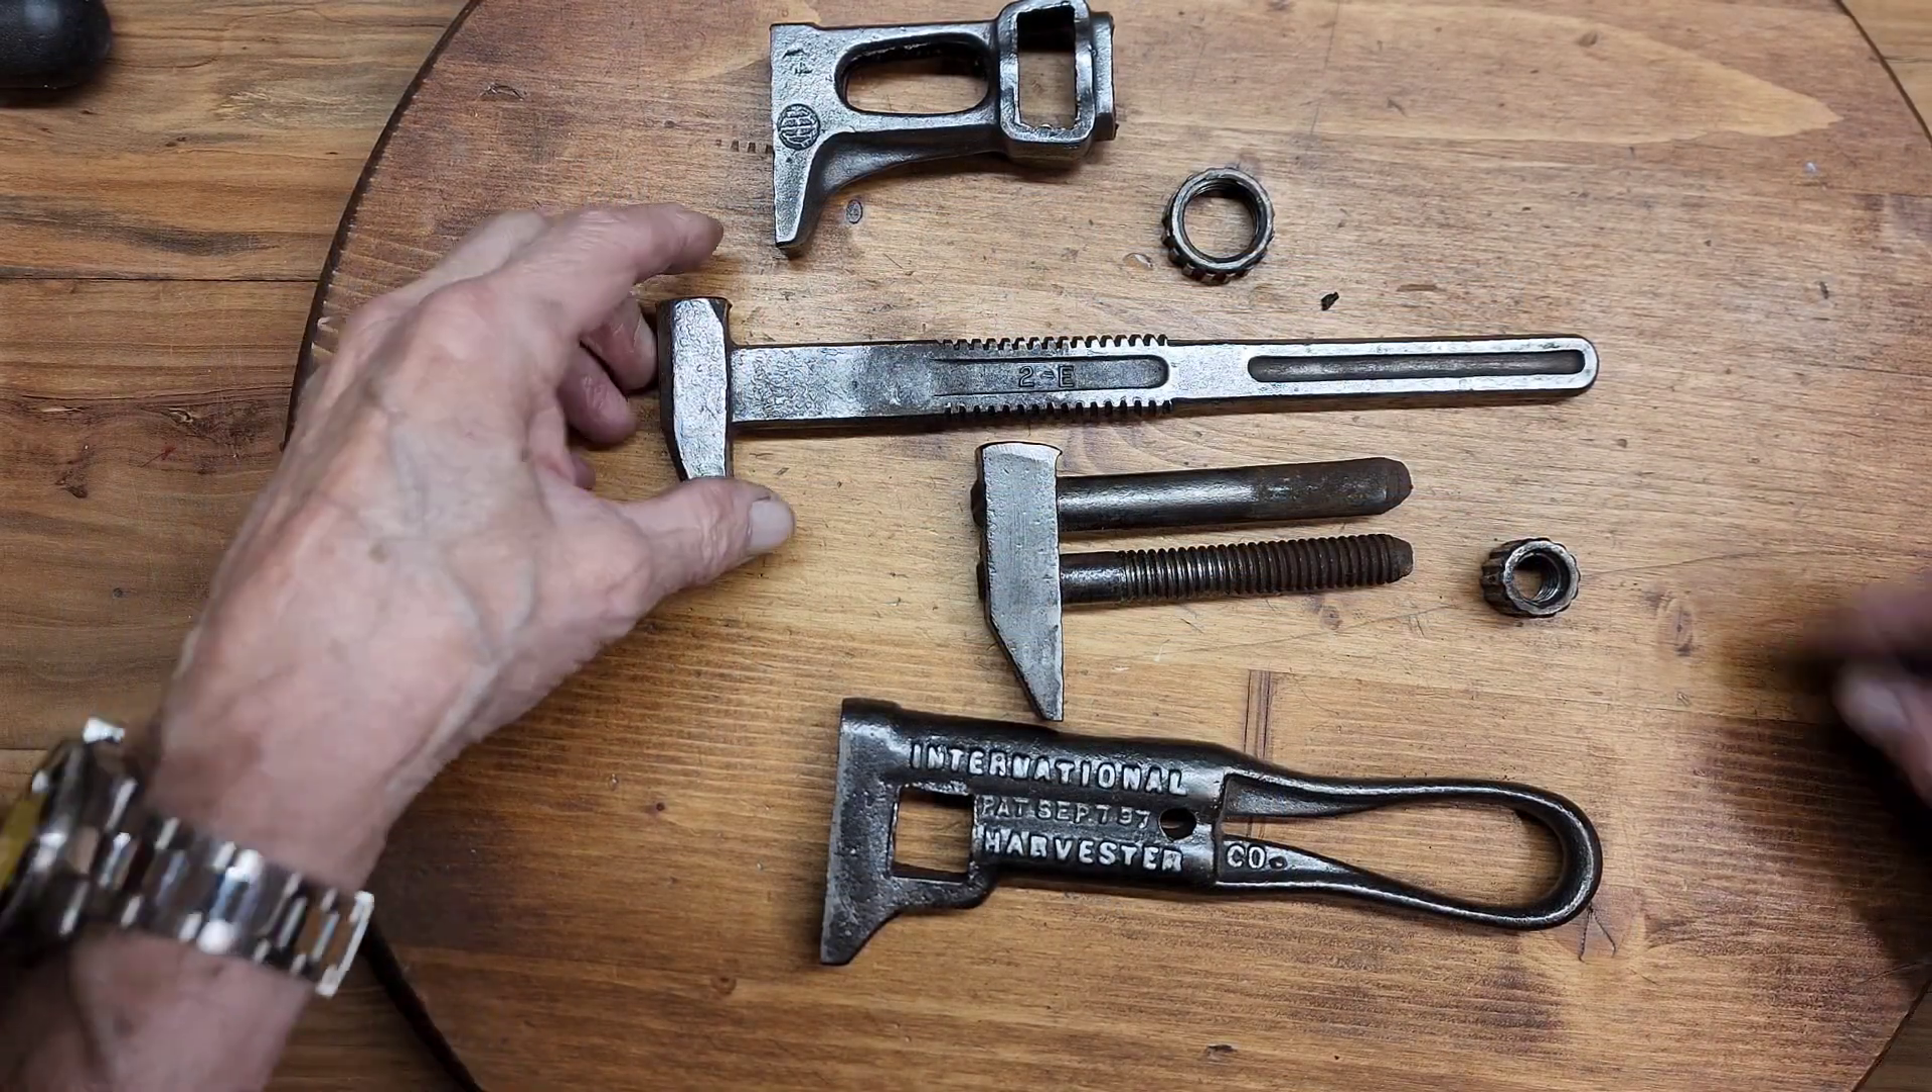Okay, the teardown is completed on these two wrenches.